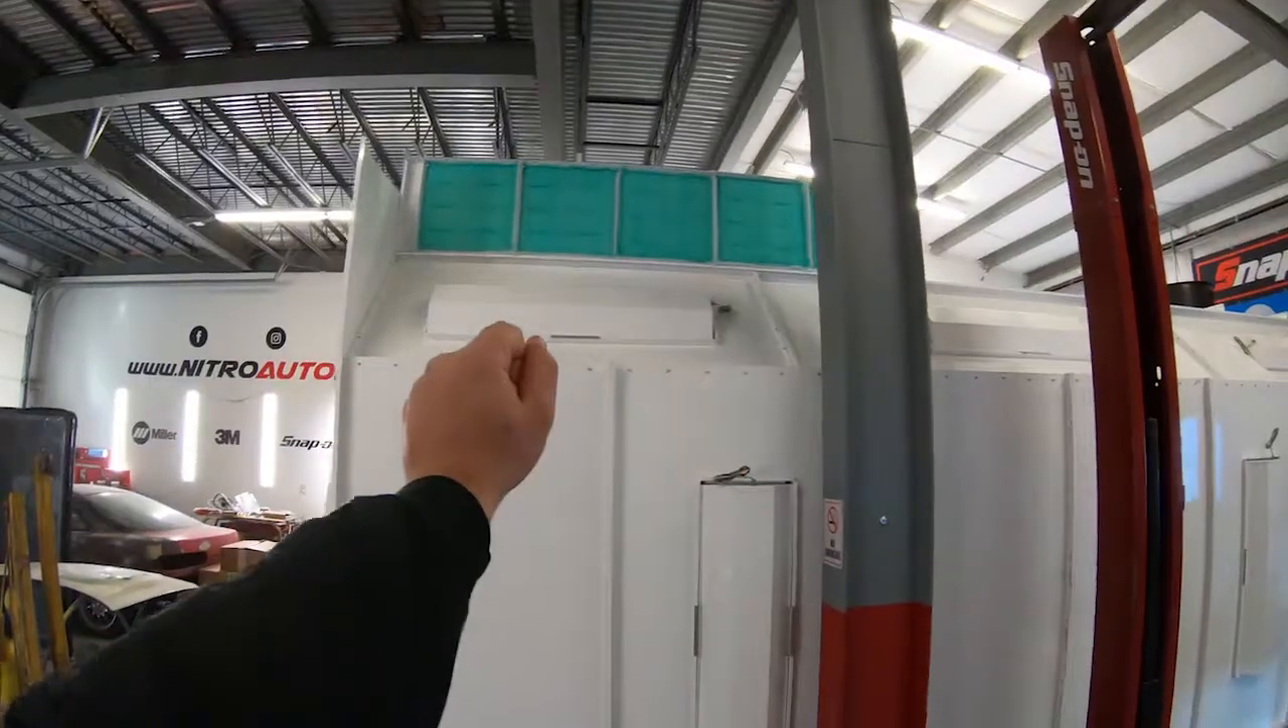You can see we do have the intake box up and pre-filters.